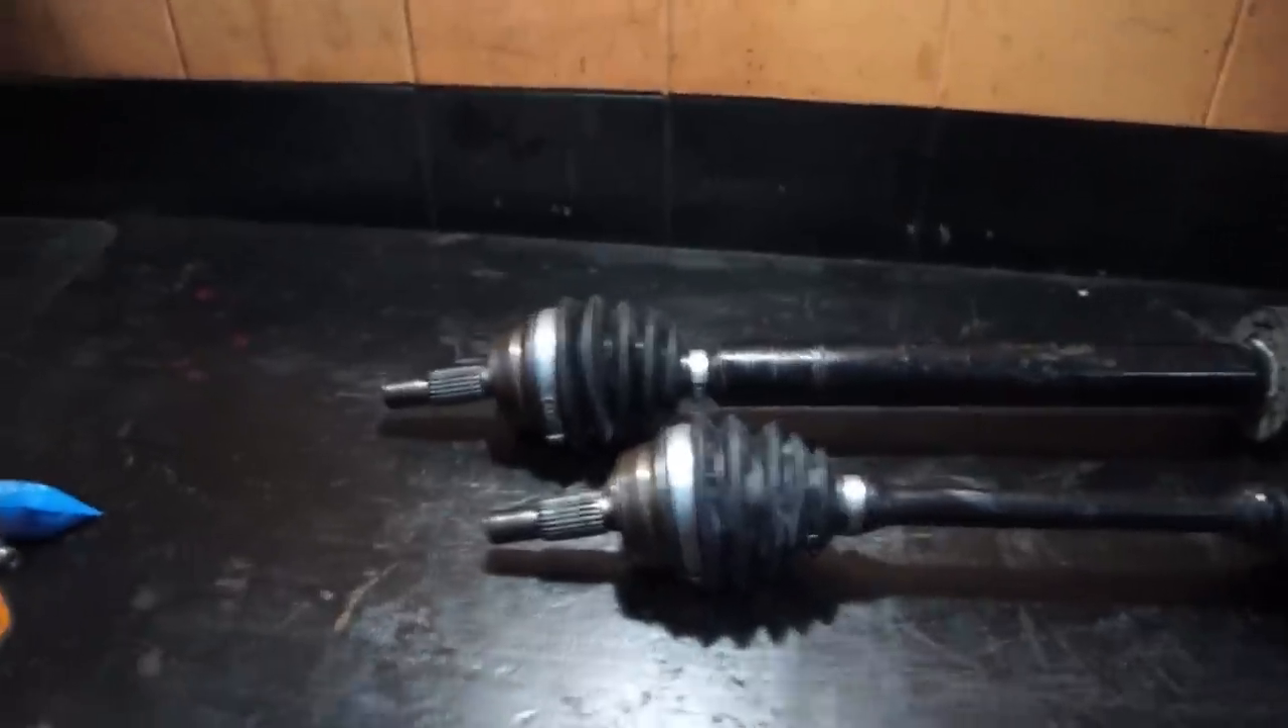Já coloquei todas as coifas, tudo bonitinho né.